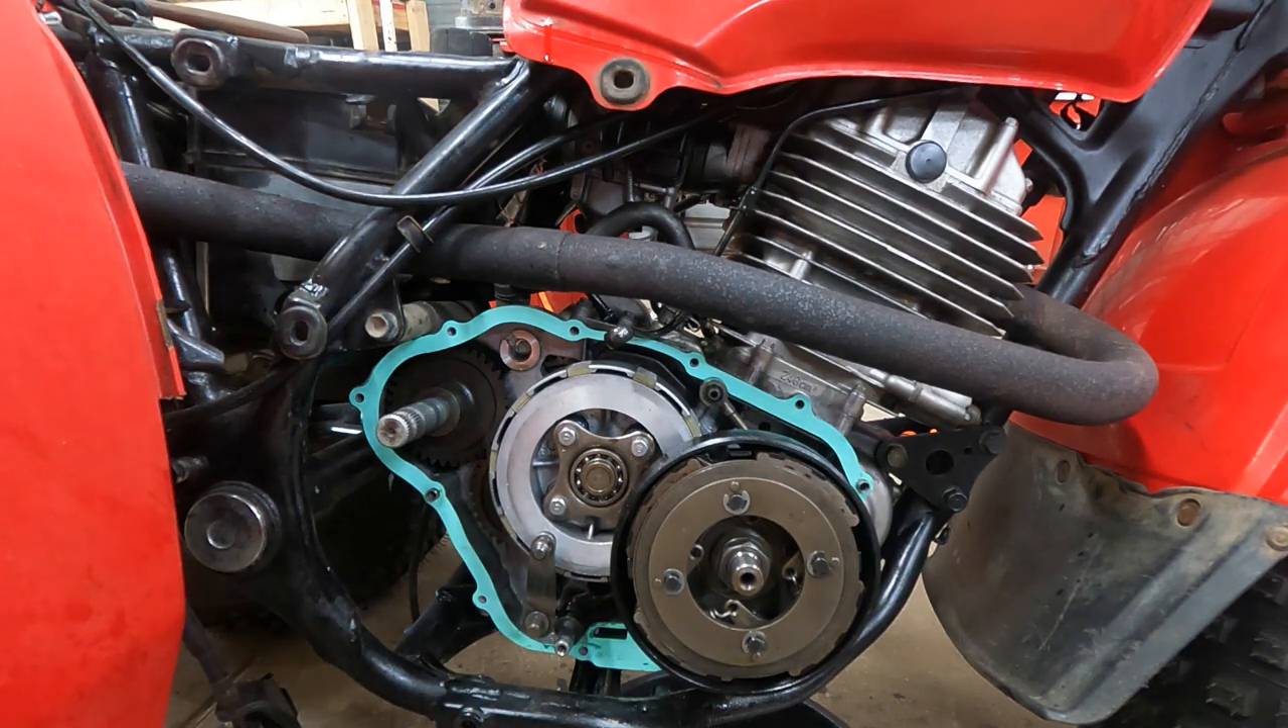So we got our gasket back in place and, uh, just kind of double checking a few things.